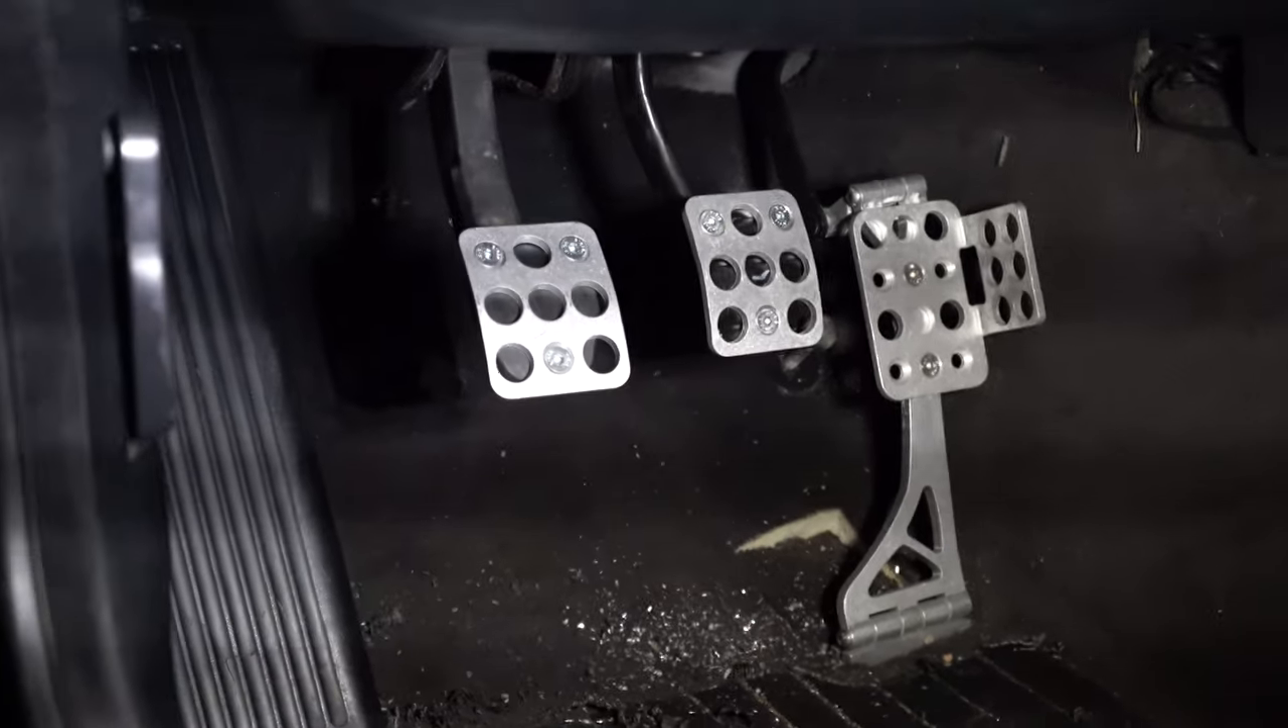Okay, so that's the hard motor sports pedals all installed in the car.